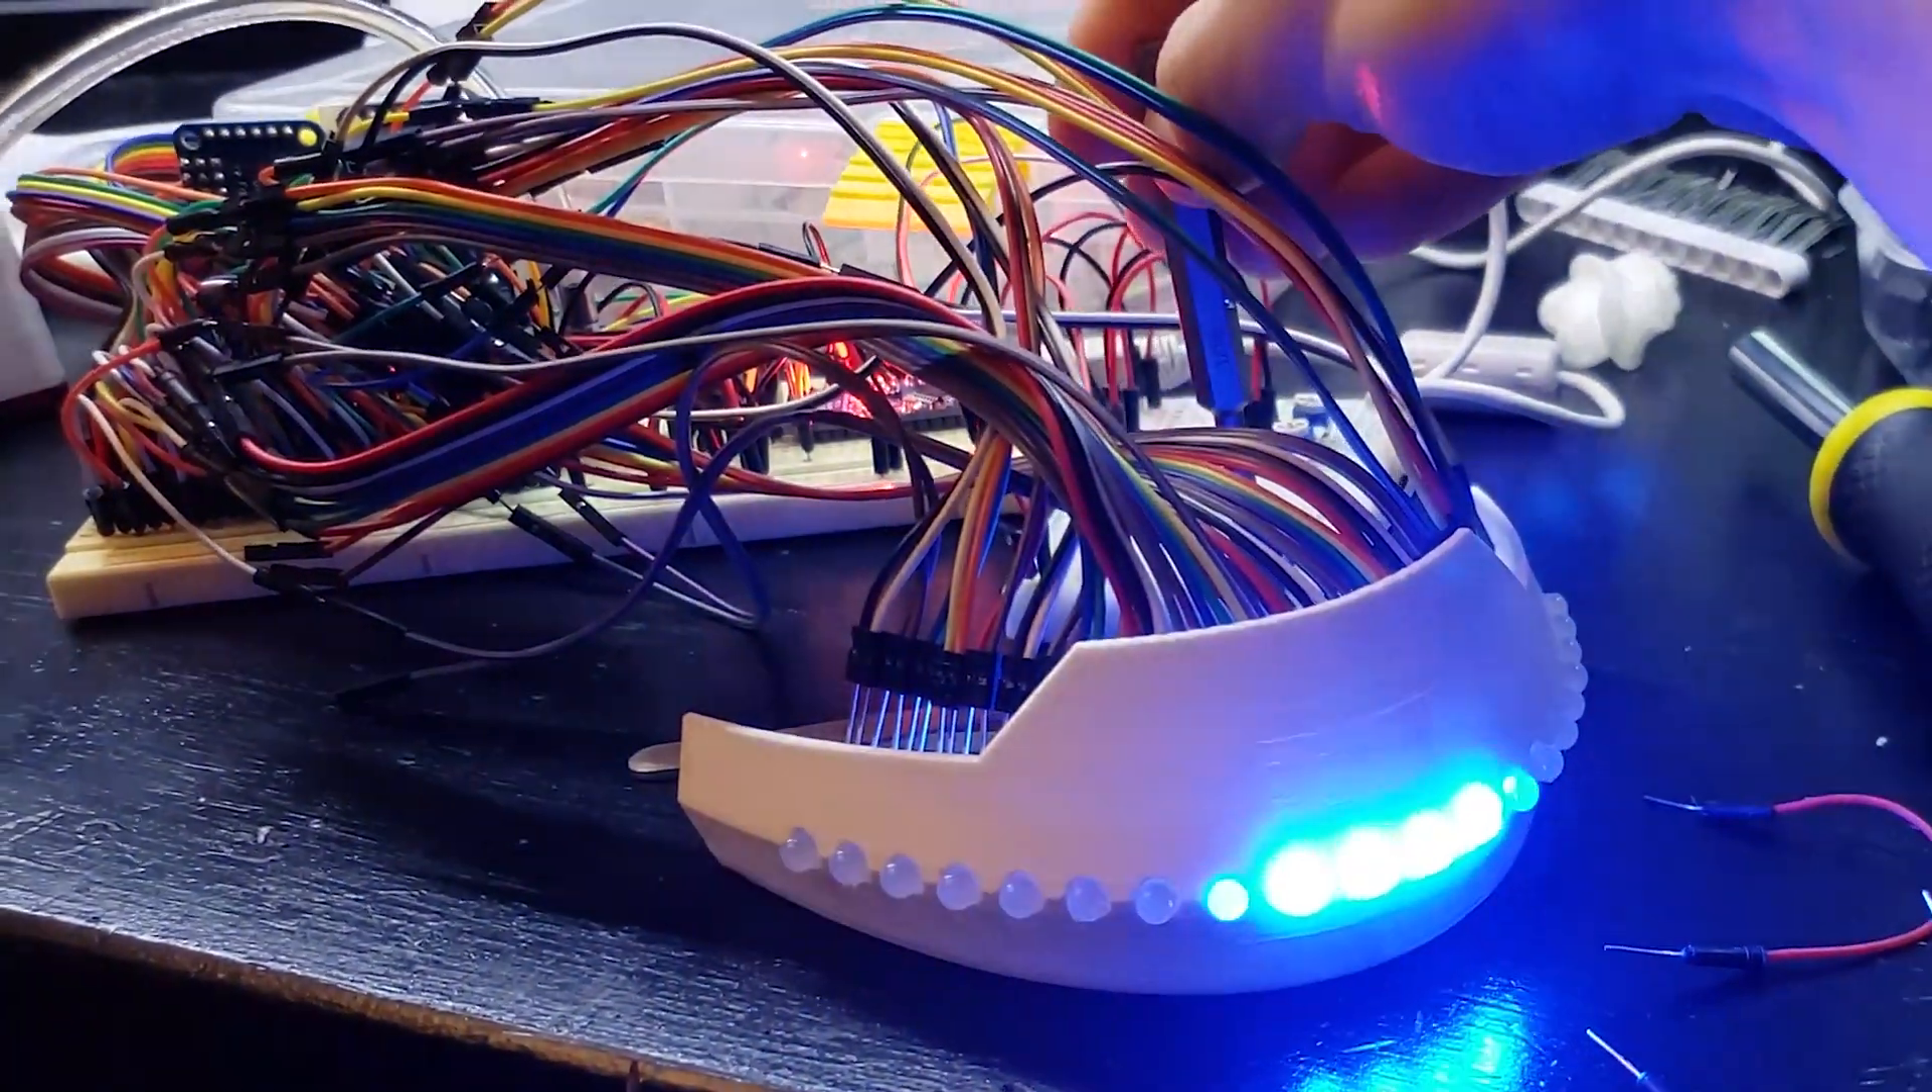And I spent many hours putting in the RGB LEDs and wiring them up. Here I just have the left and right sides as hardwired mirror images of each other to simplify things a little bit.